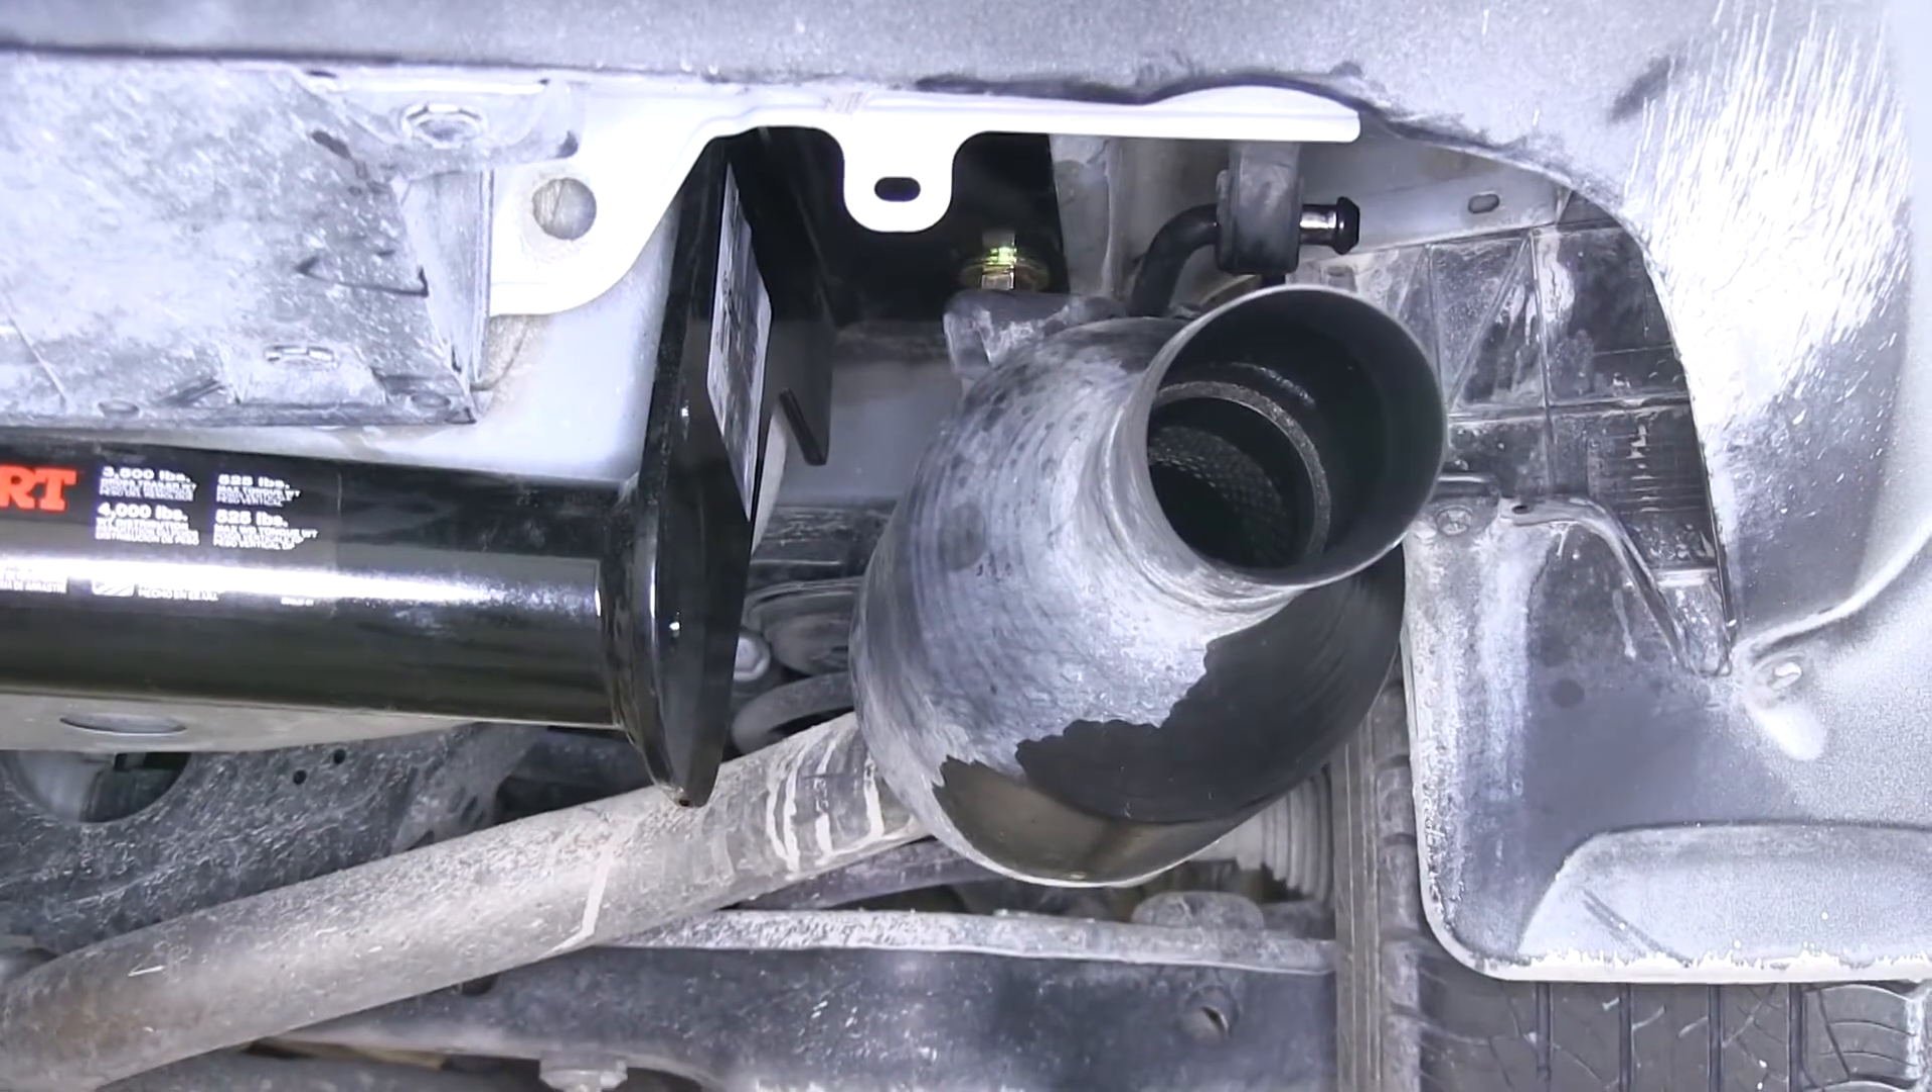And we've got plenty of room between the exhaust and our hitch as well.